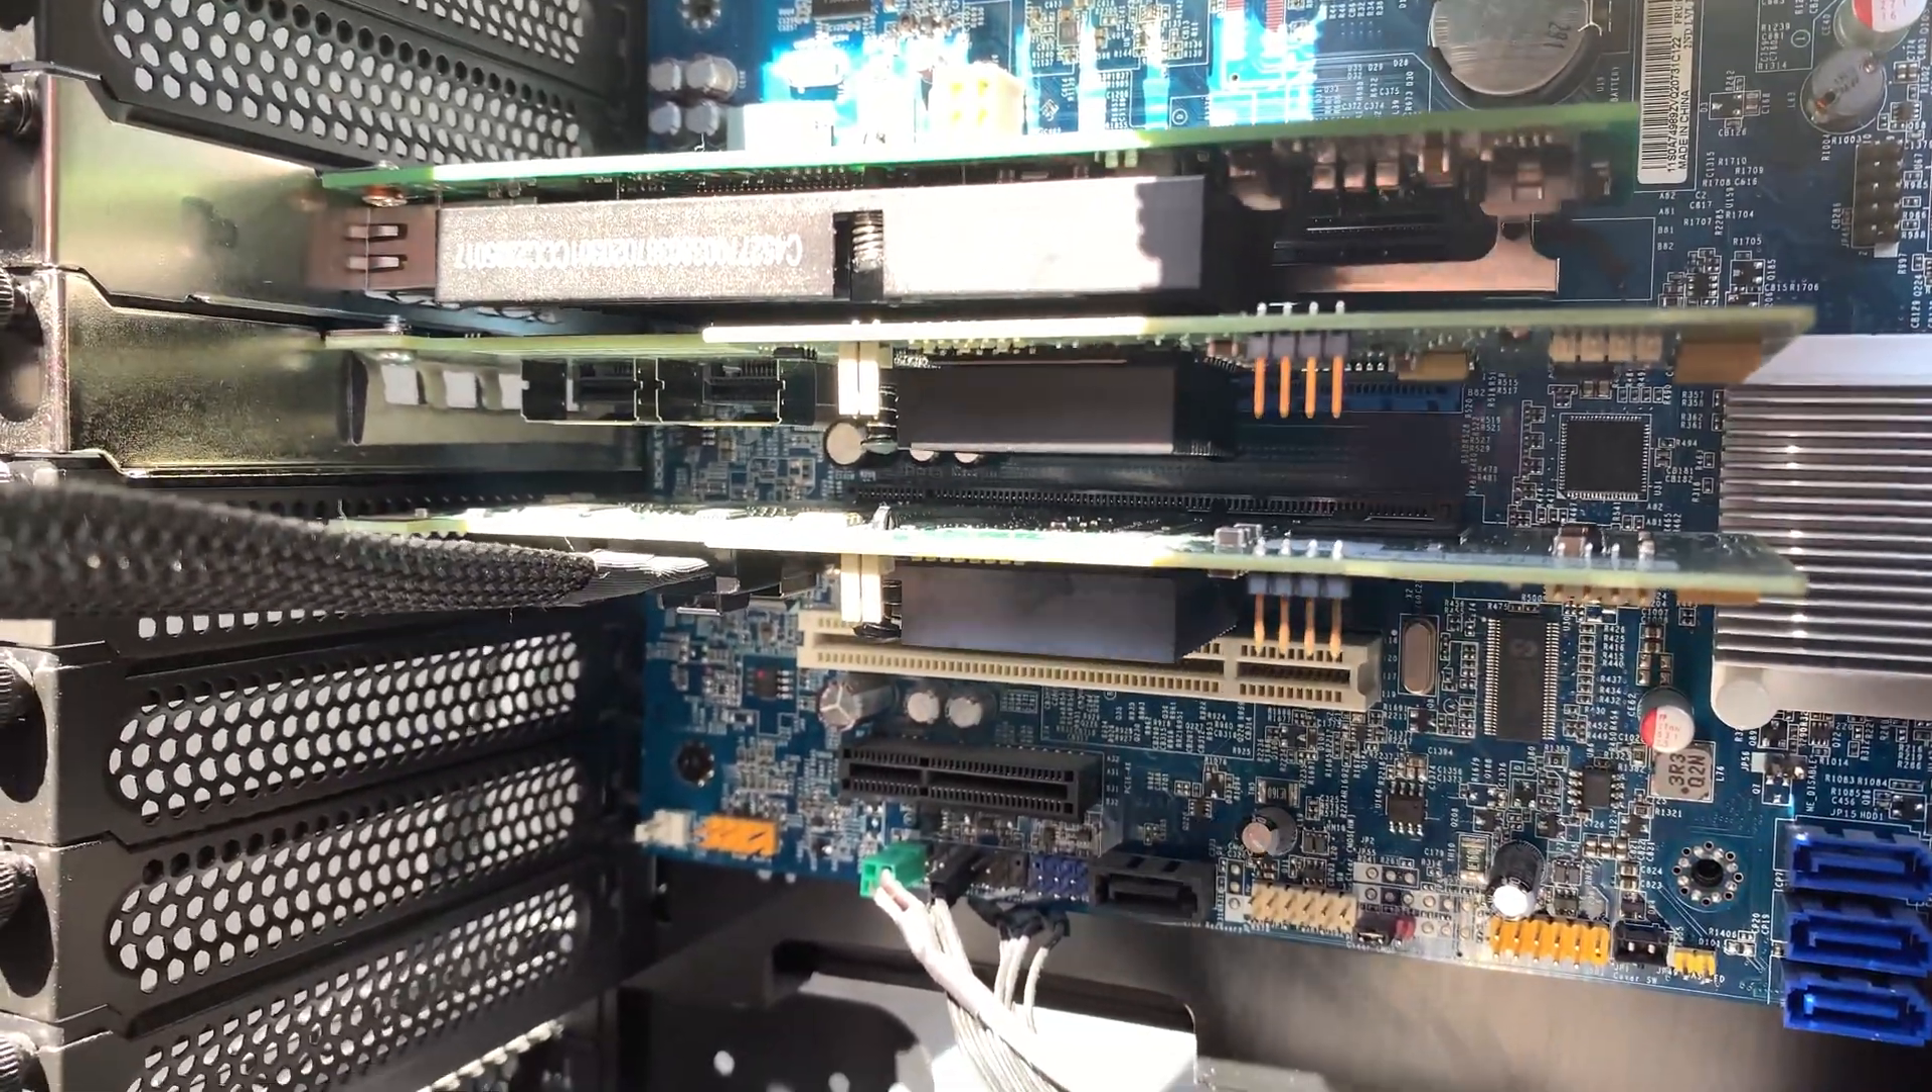And now all the three expansion cards are back in there.